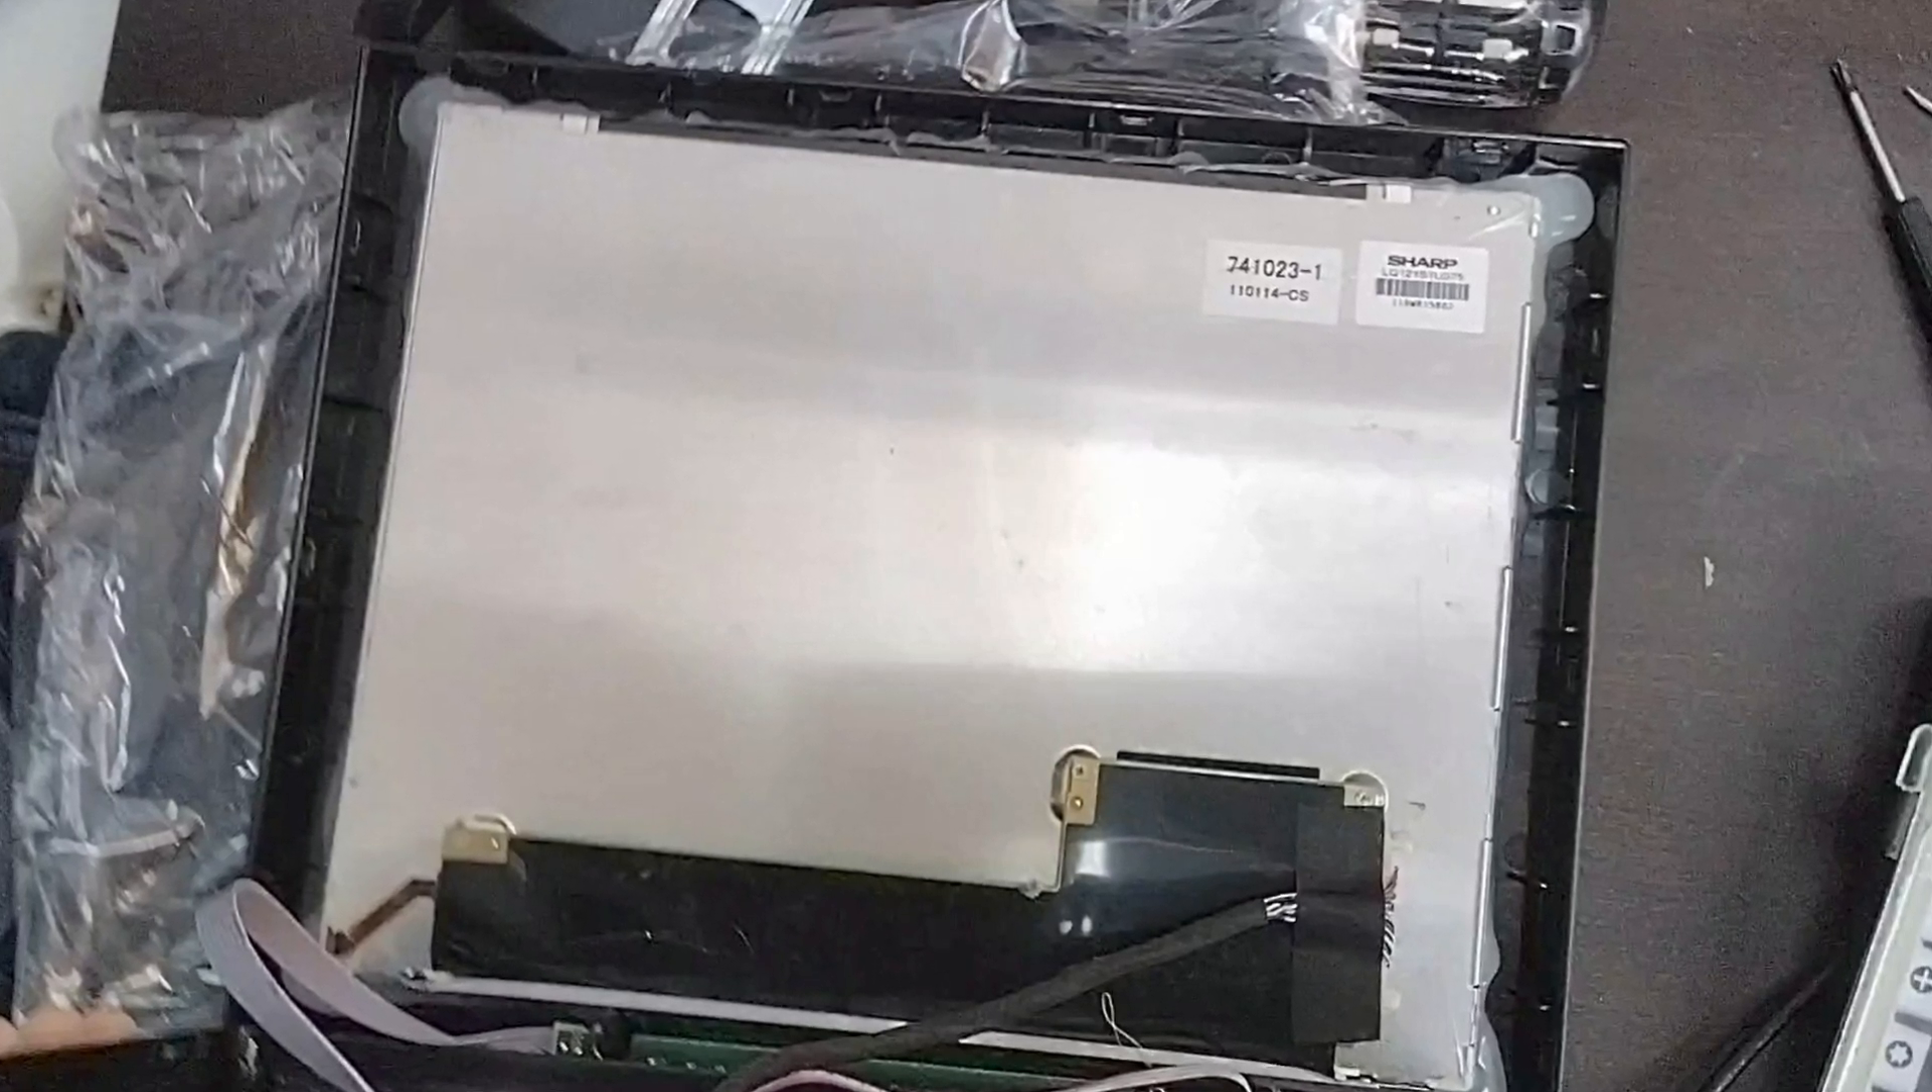I quickly open the frame and immediately see that the LCD panel is a perfect fit.